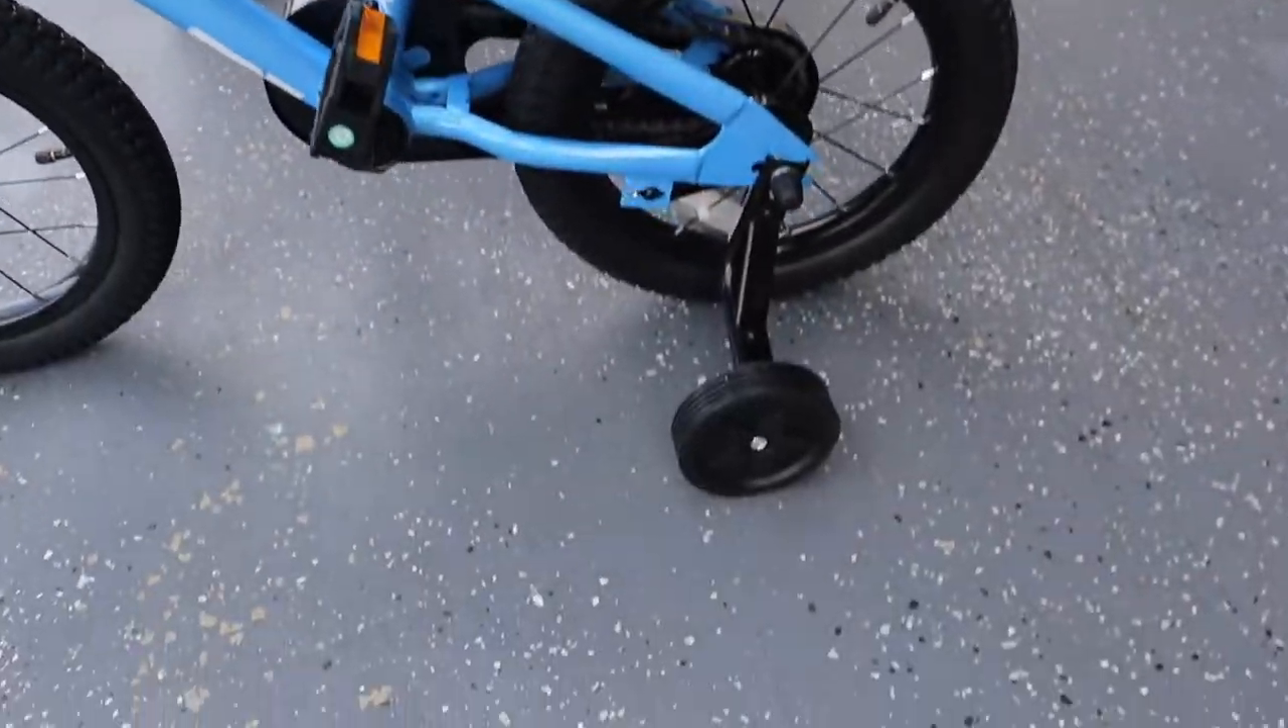We have his training wheels on.